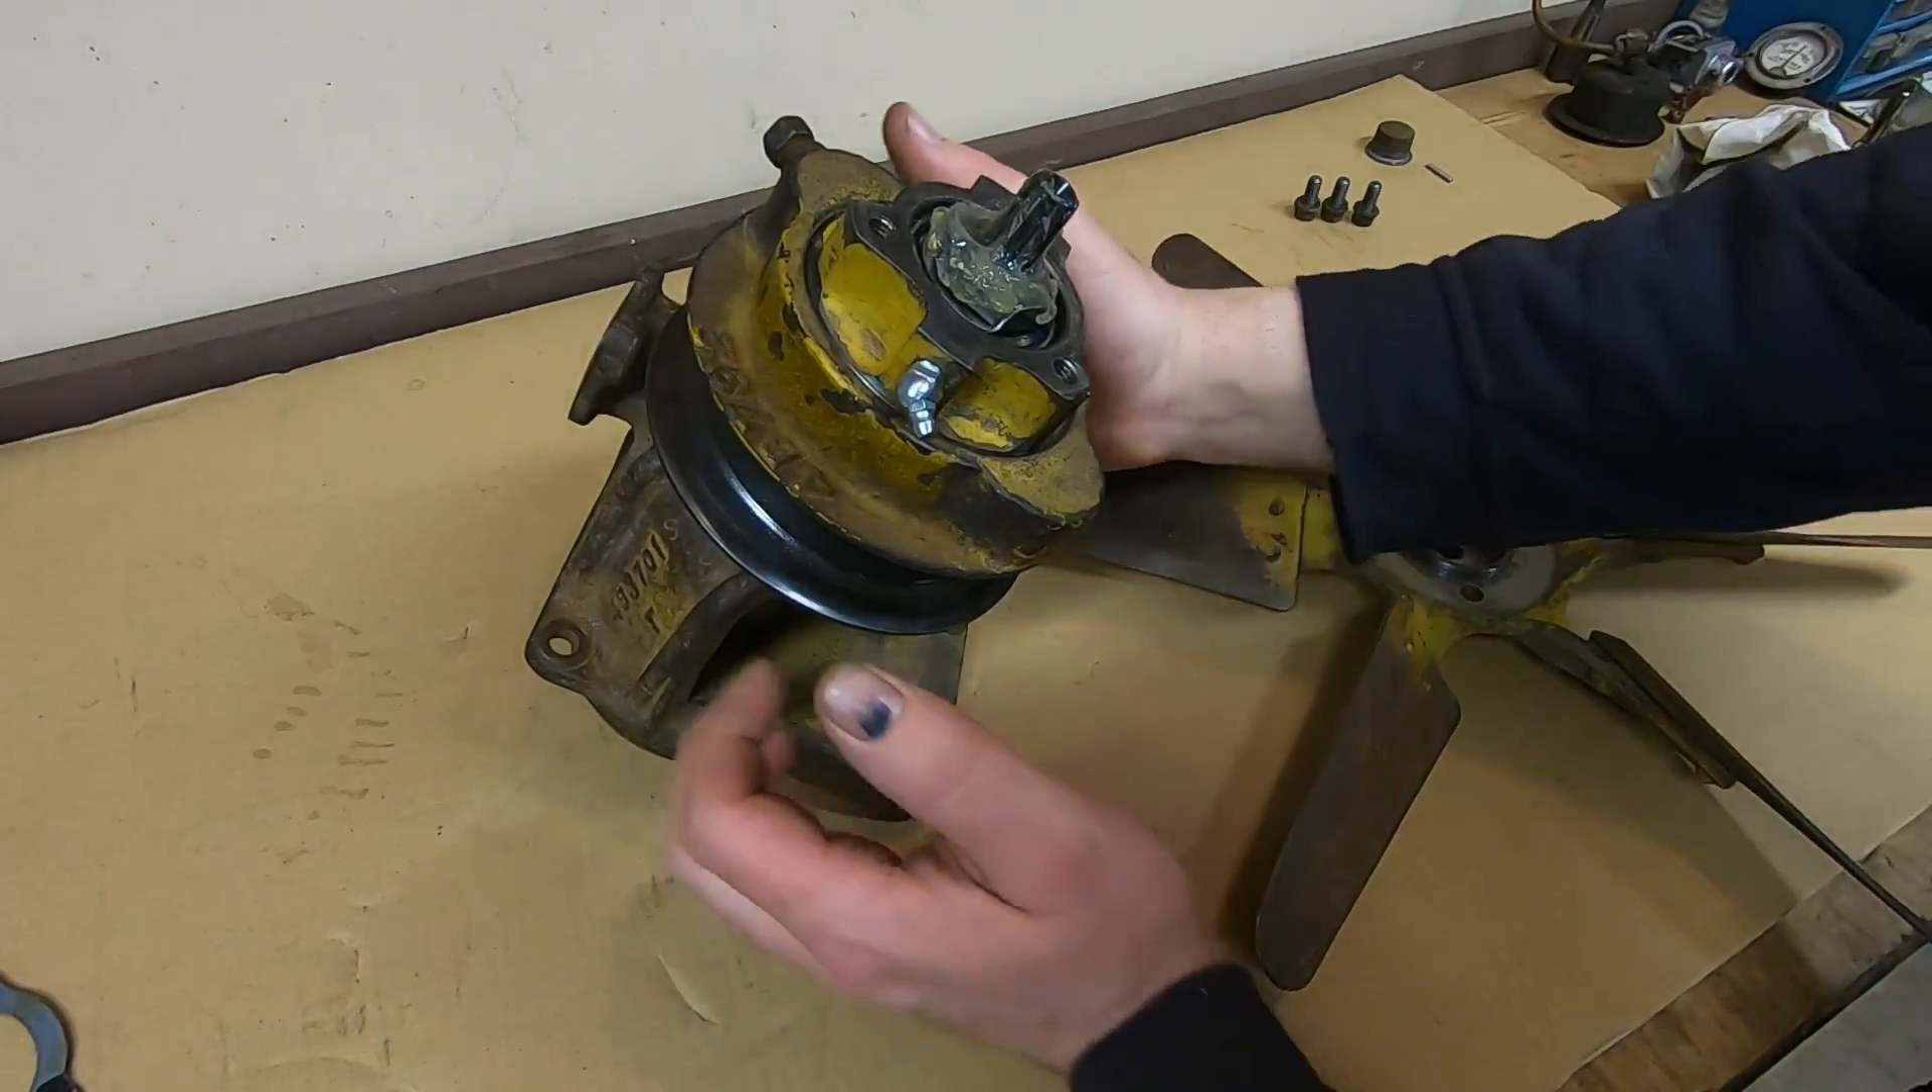Fan is the last piece that has to go on.